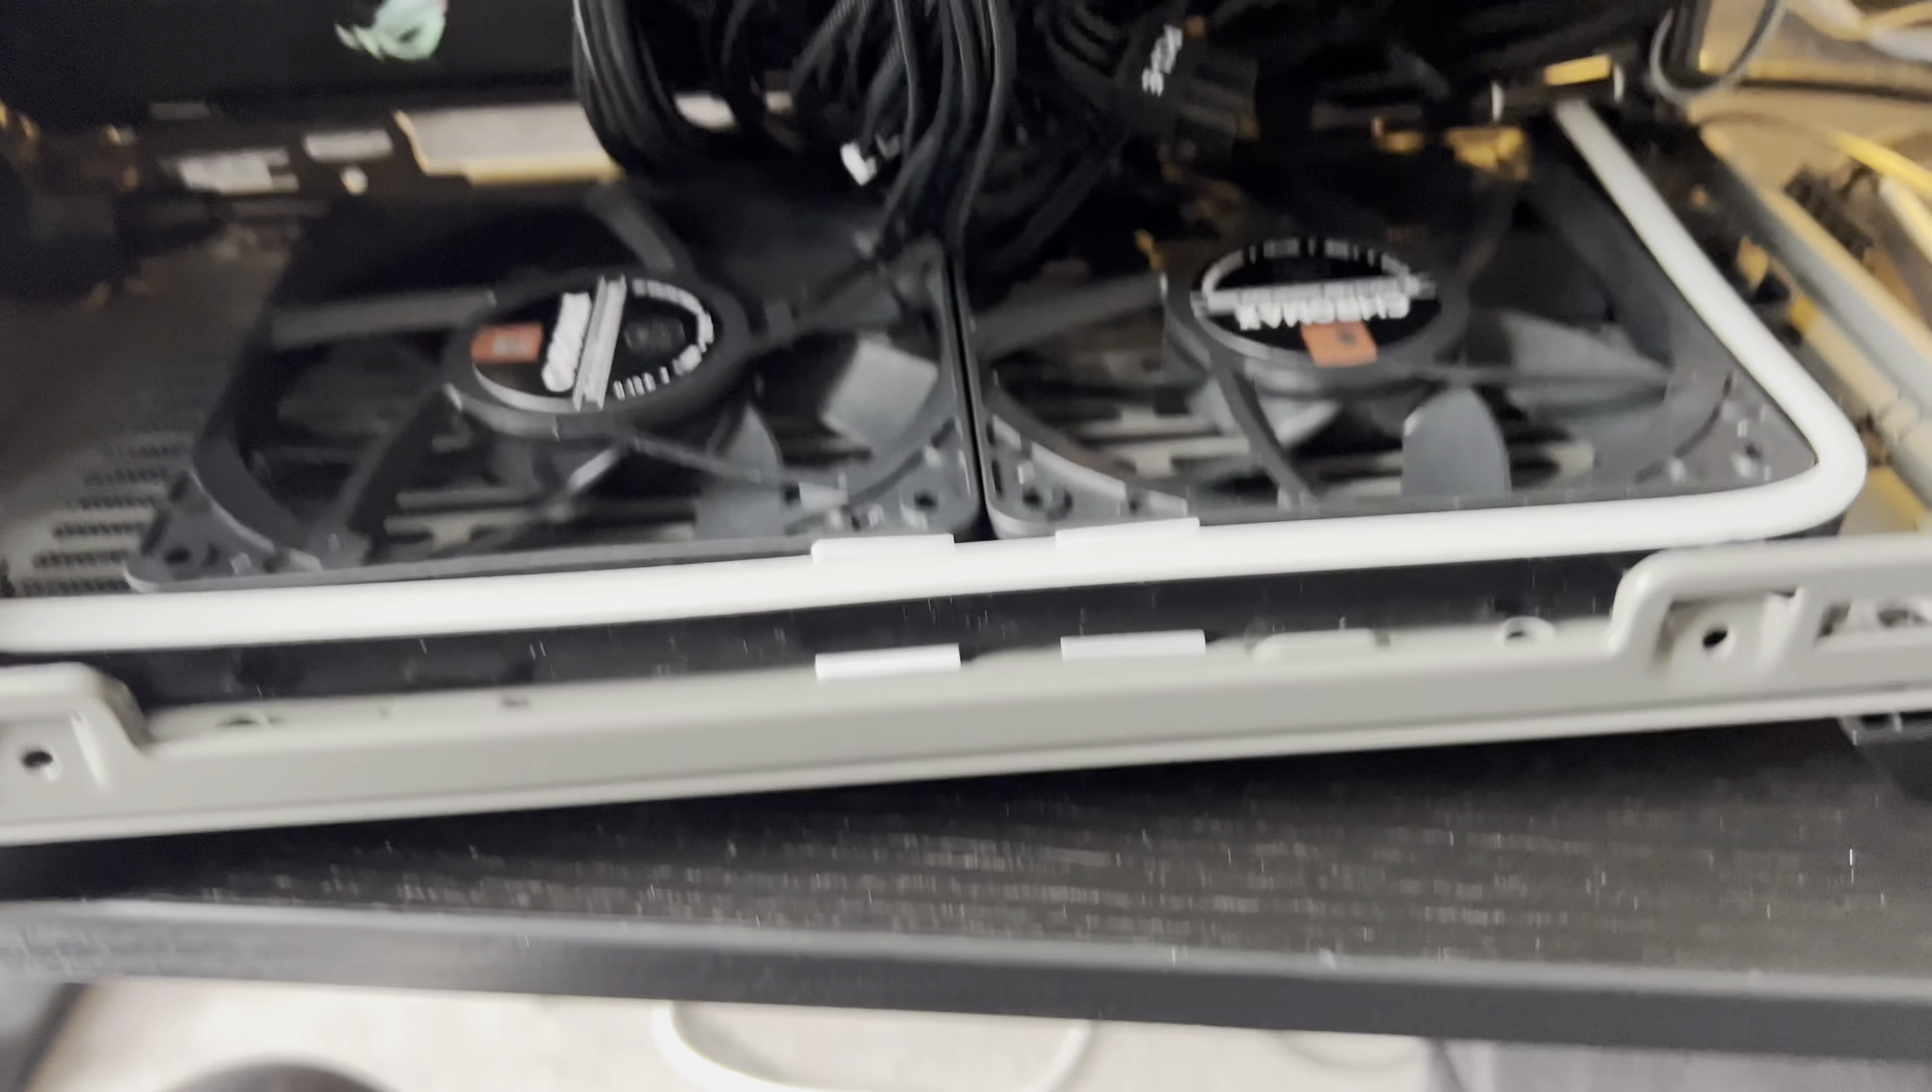I put the two fans in.